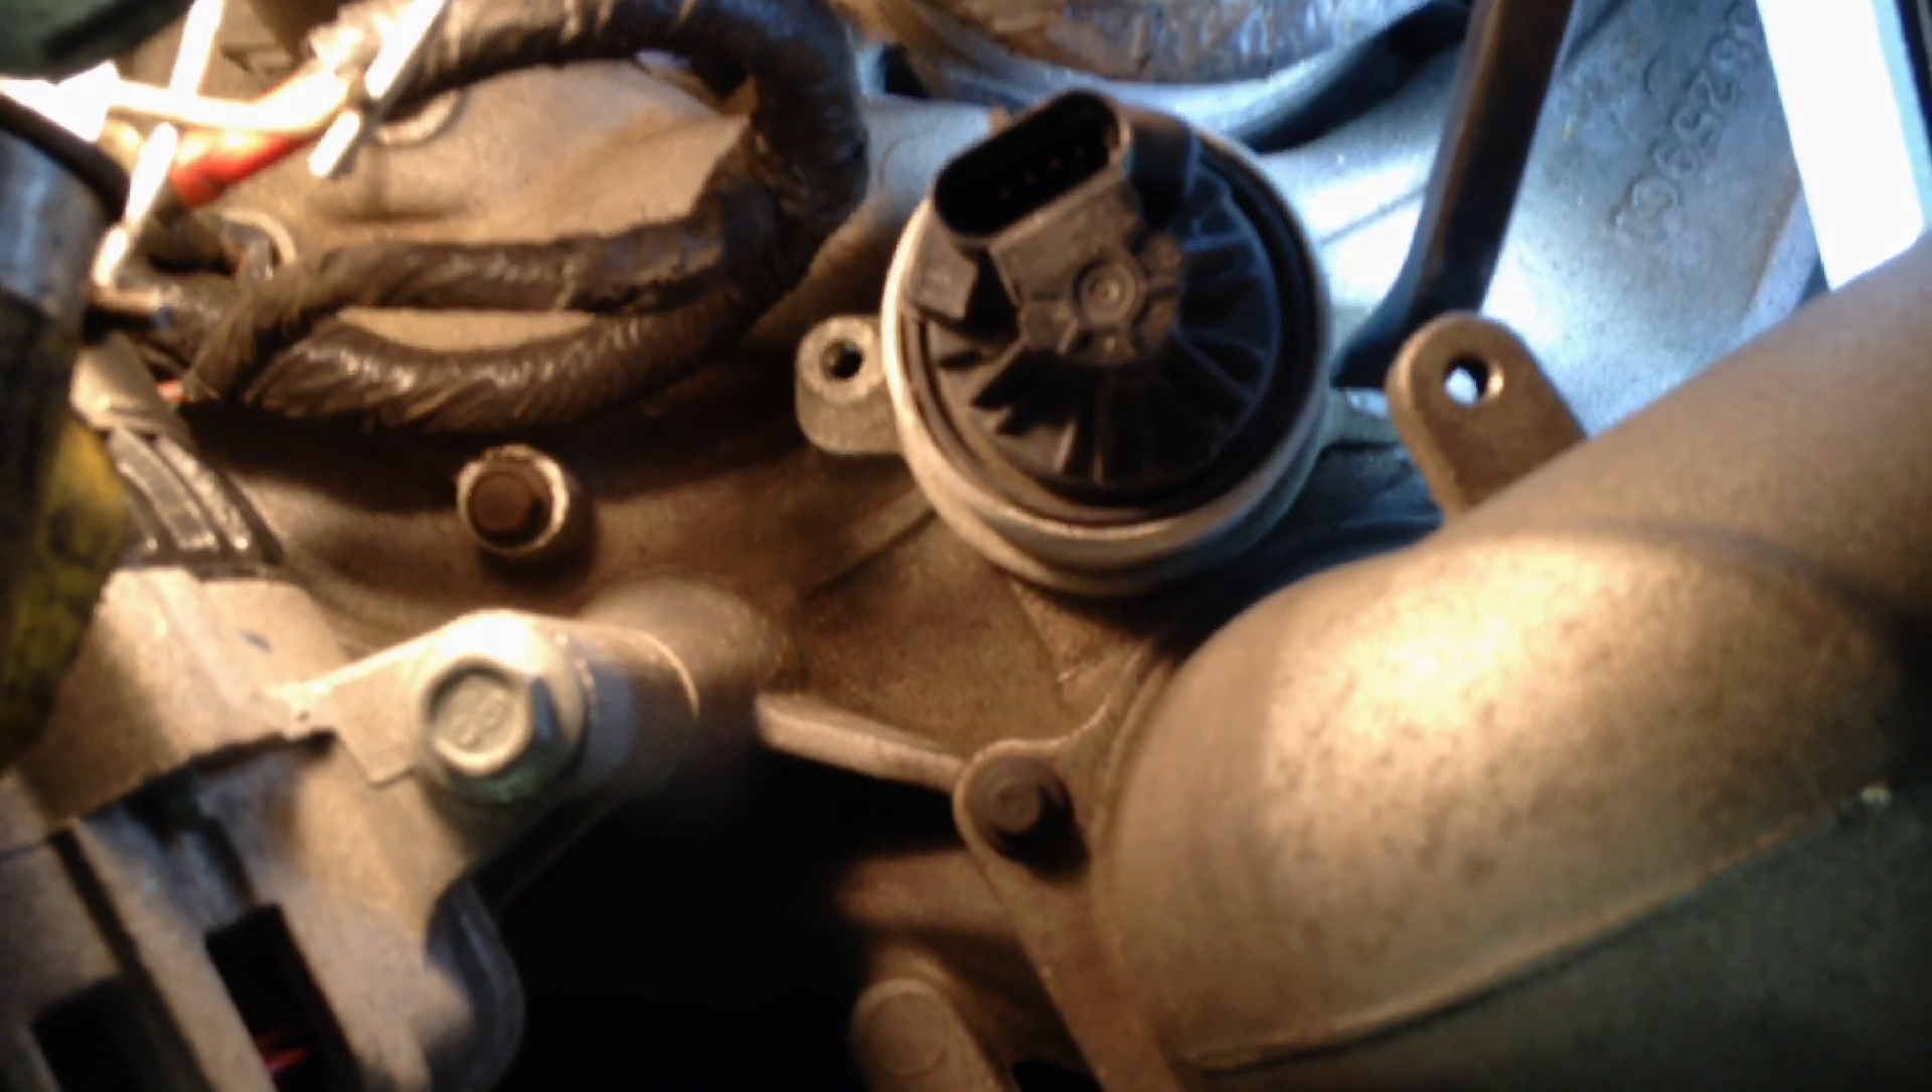Okay, so our bolts are out, the valve's still in there.